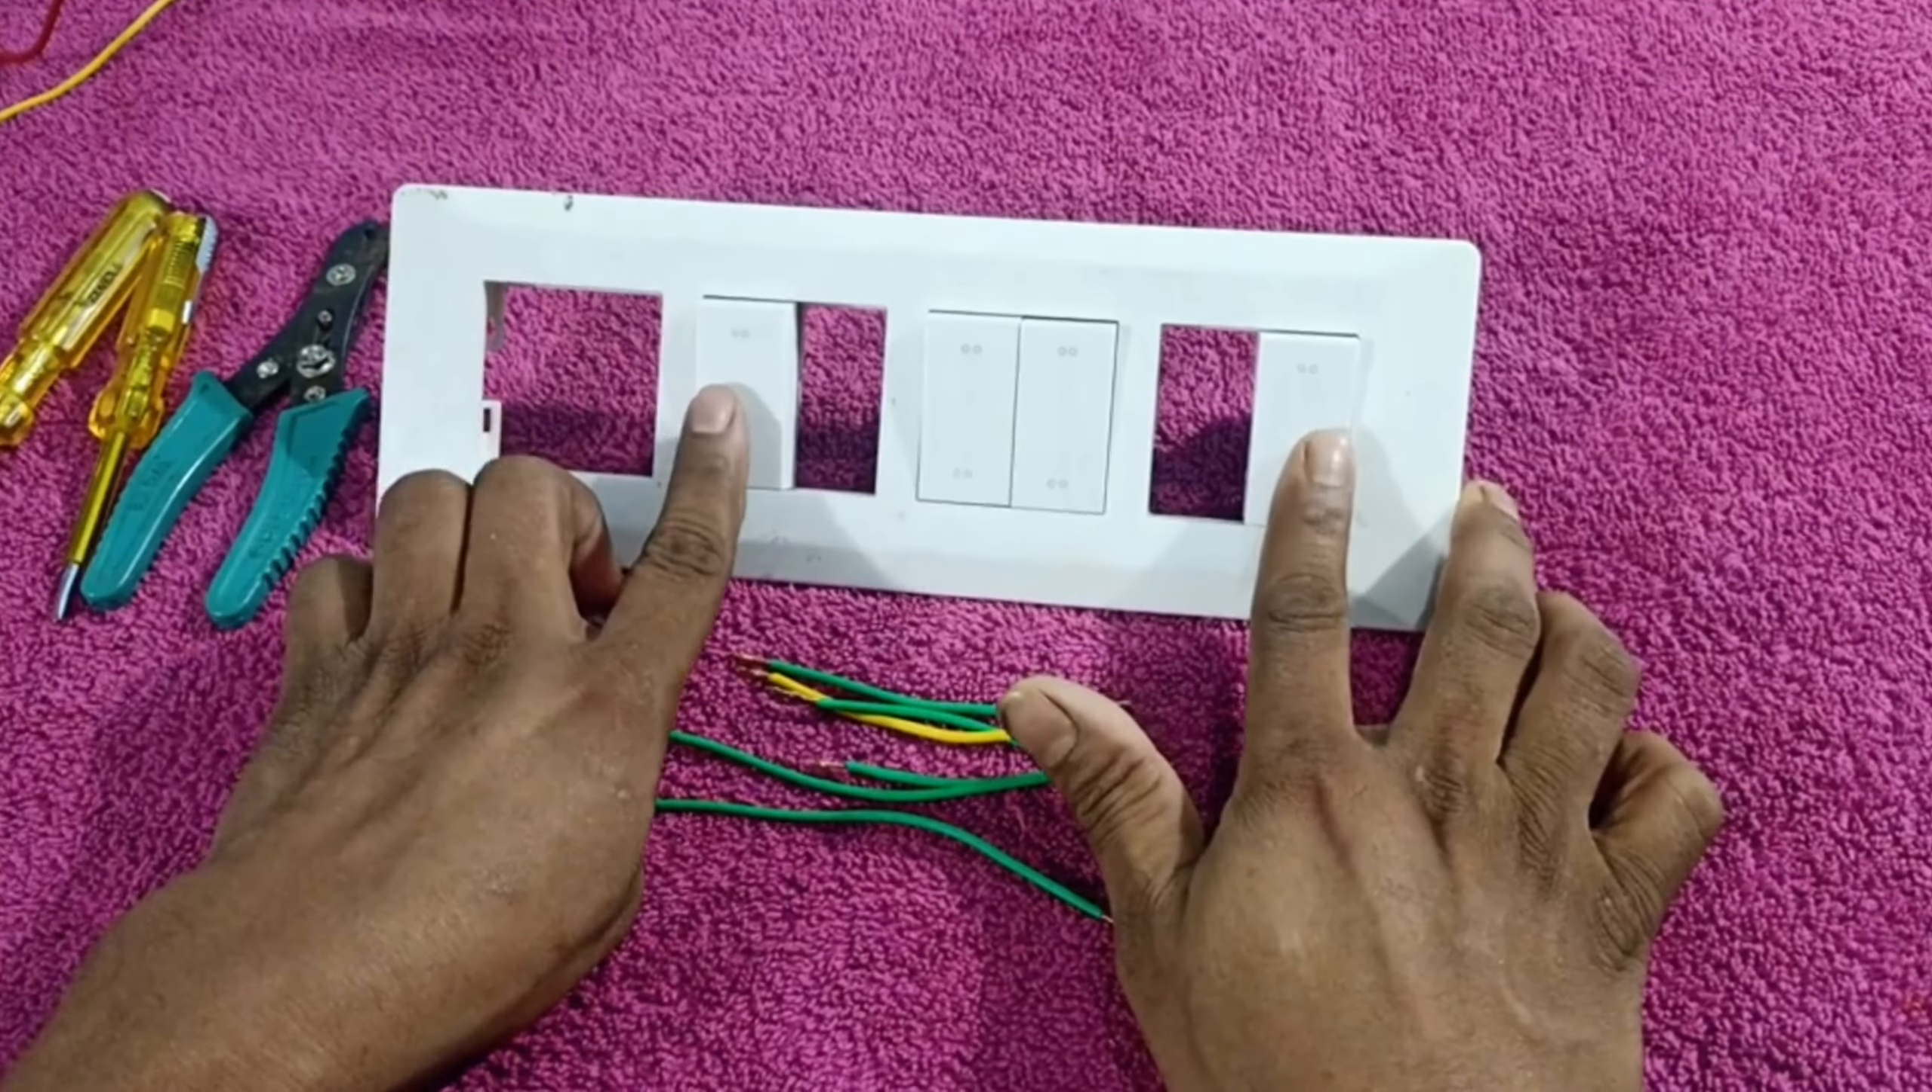तो जैसा कि दोस्तों चारो स्विच को इसे फिटिंग कर लिये हैं।